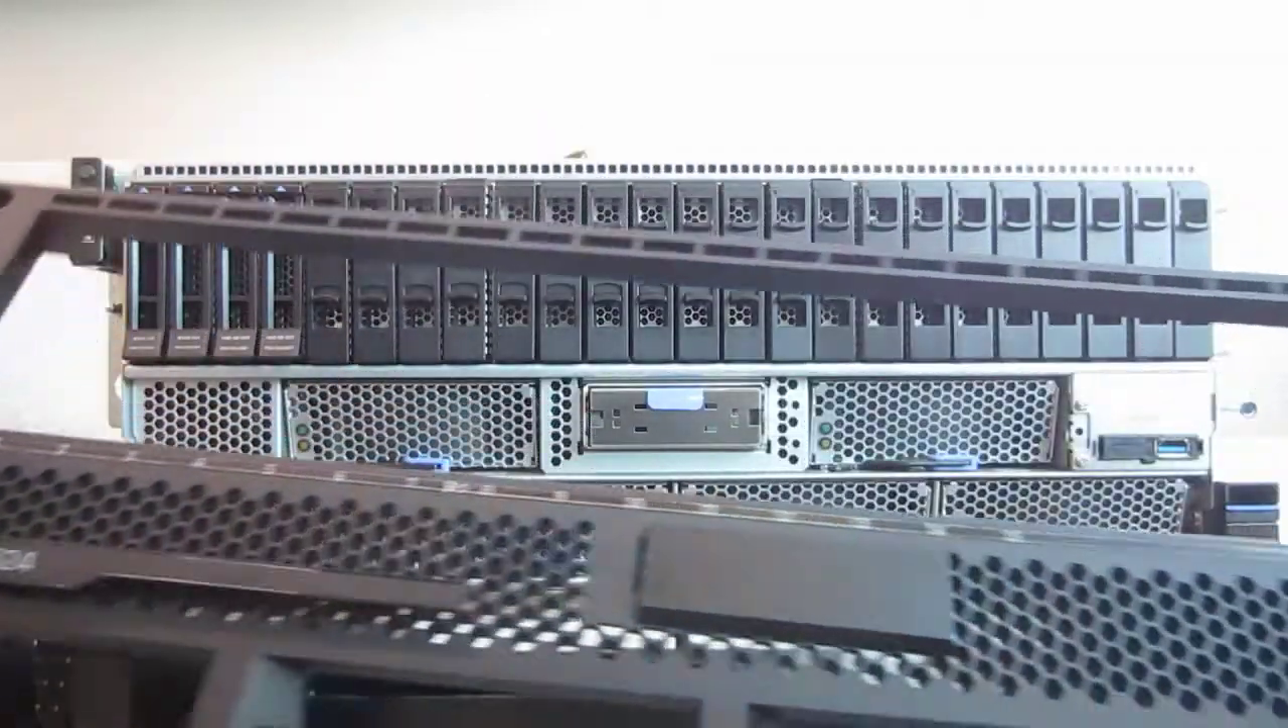Then we've got the front cover off.